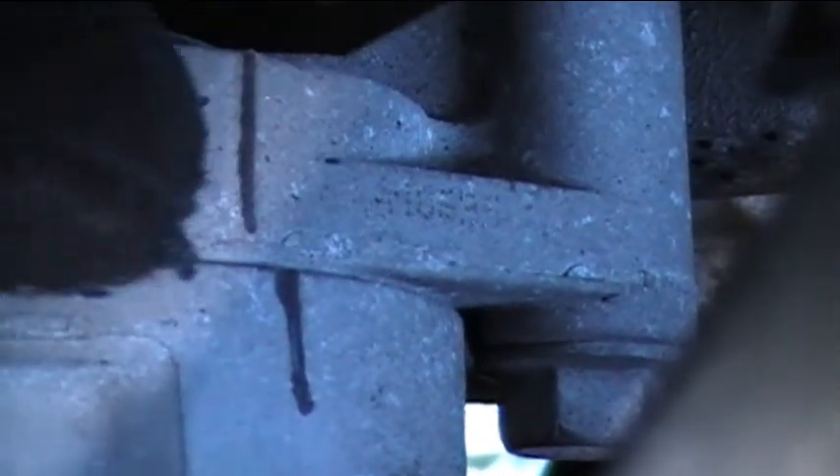Now if you notice, the mark here on the movable part of the tensioner is a little bit outside this mark on the fixed part of the tensioner.